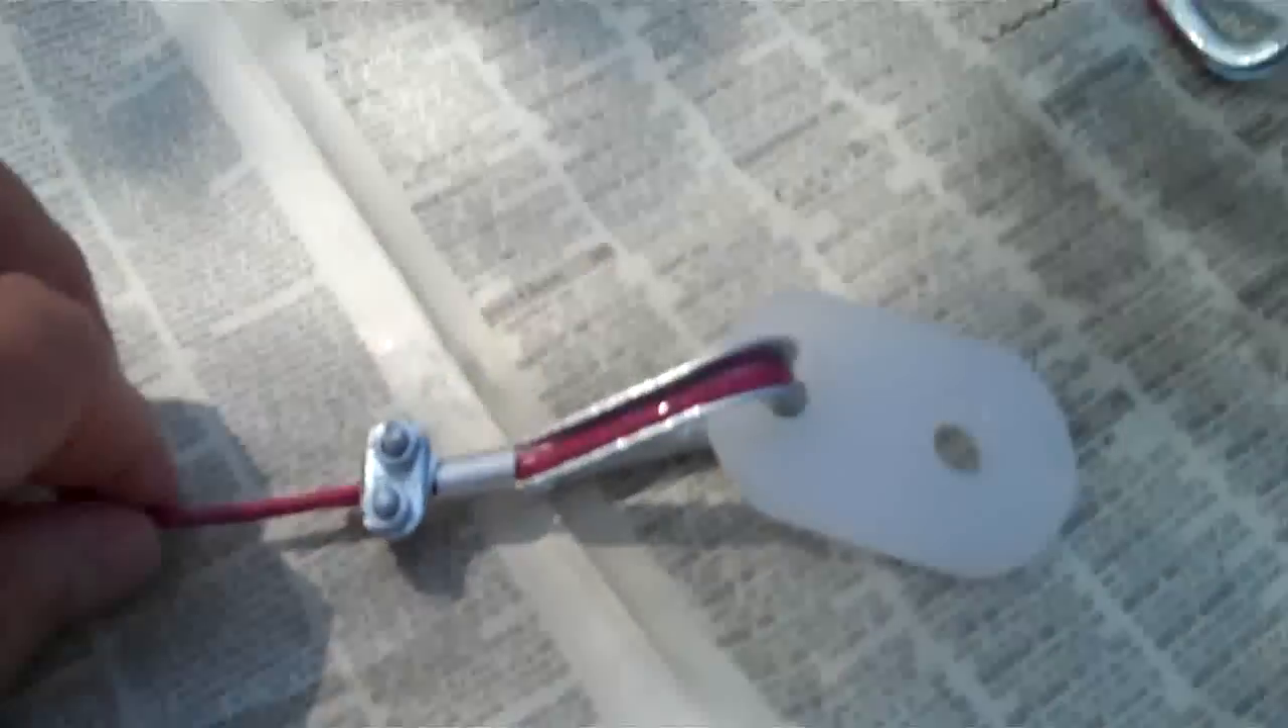As you can see I put the thimbles and the insulators on the end of the wire and I gave them about three really heavy coats of clear enamel.